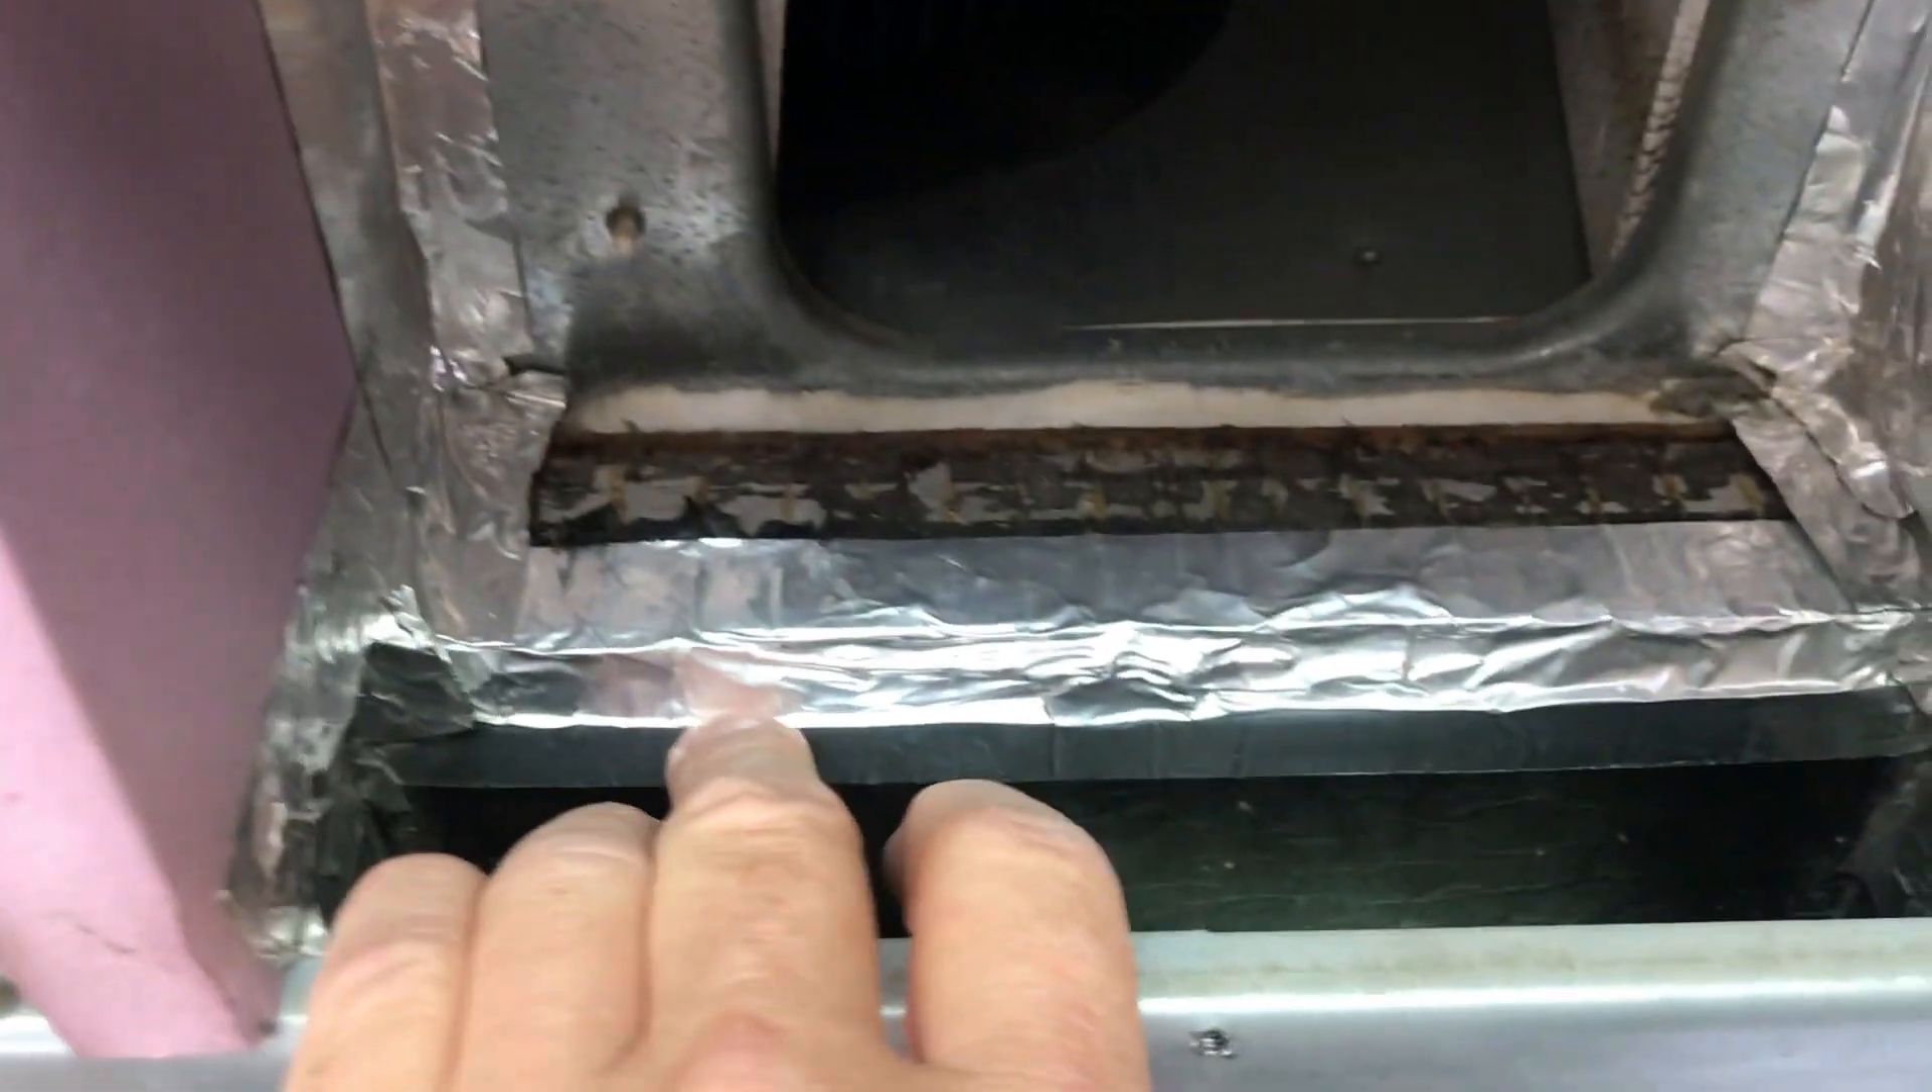We went around and sealed all the edges with some of this aluminum foil tape.